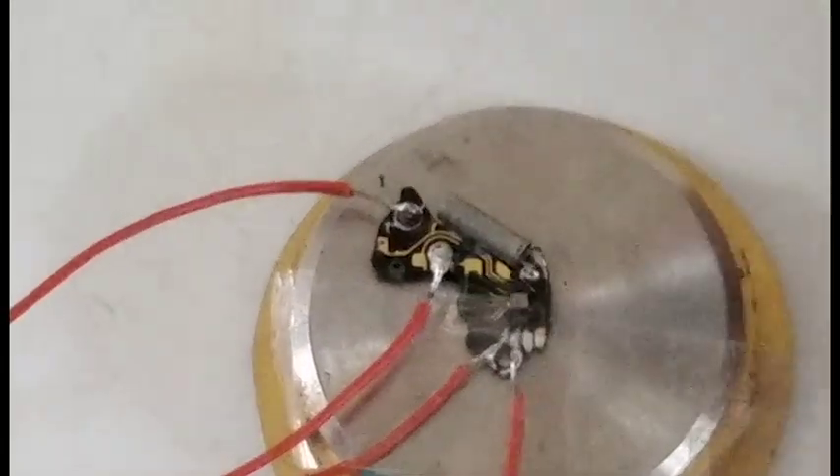So I'm done with the soldering and as you can see that there are four wires coming from the circuit.